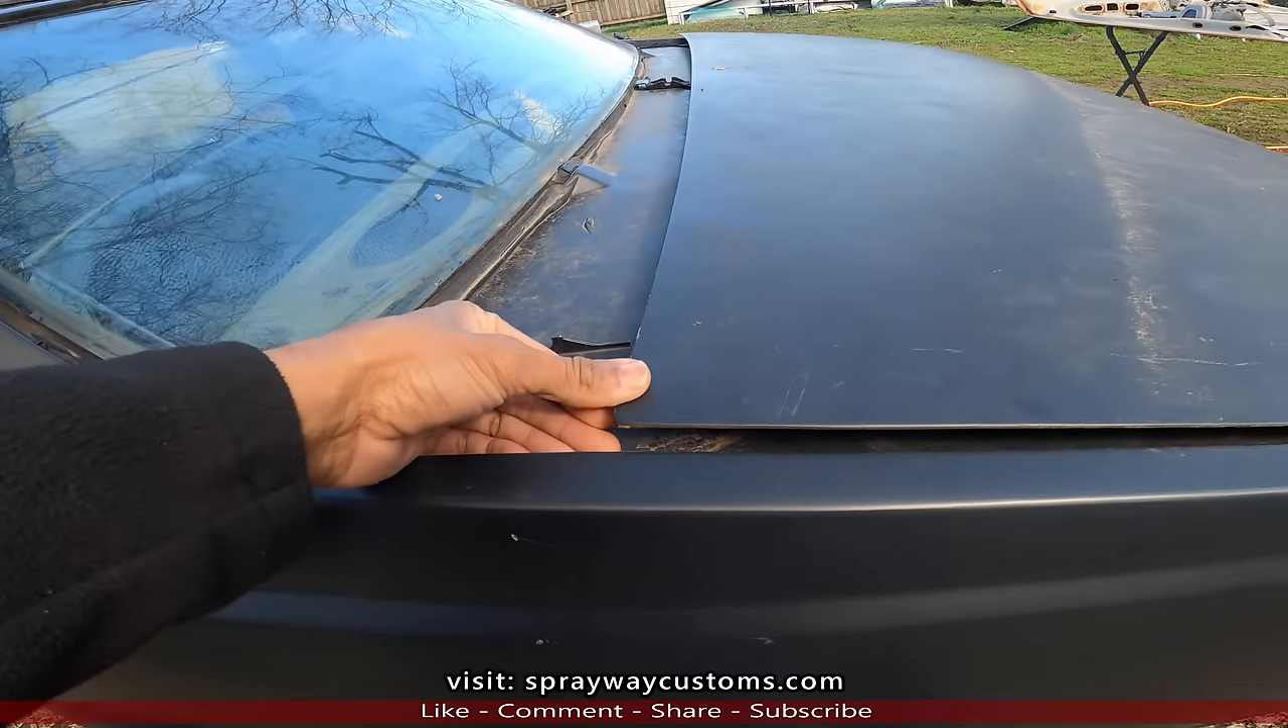This deck lid, you can see it's lifted up there It's not sitting down like it should.